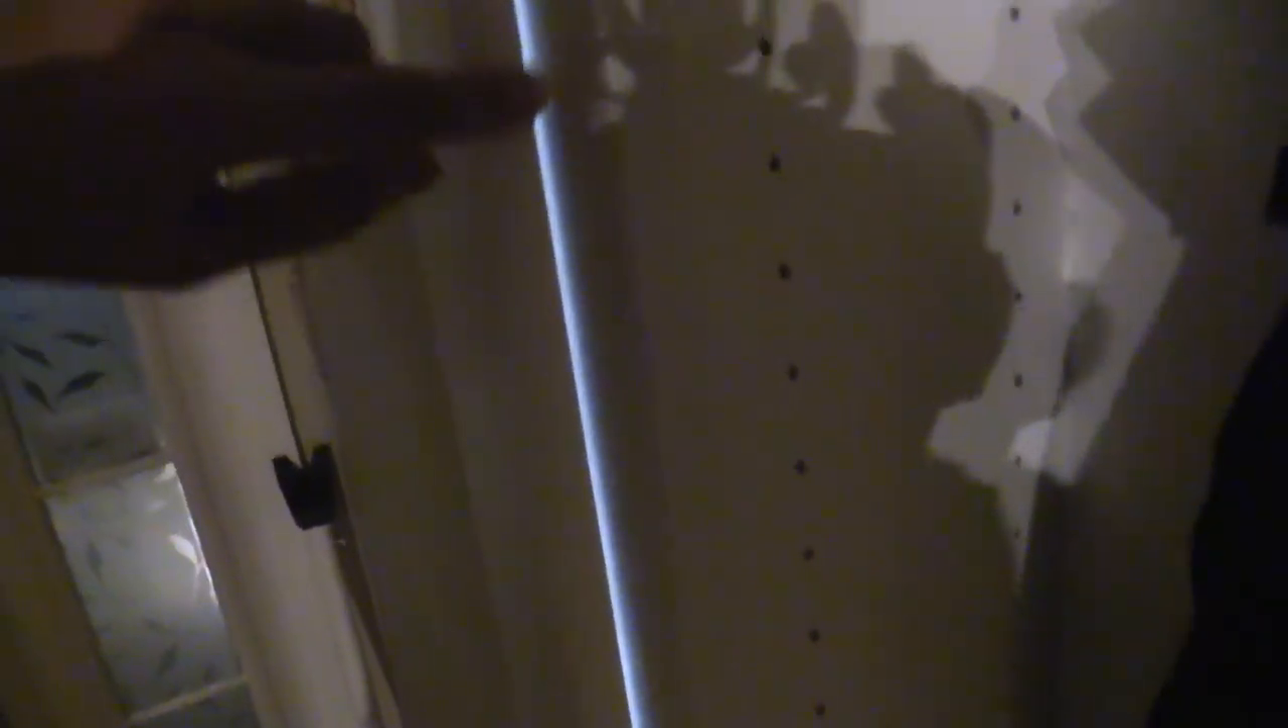Another complaint I would say is that there is gaps on the side and you can see the light from my office right along the outer edge right here.